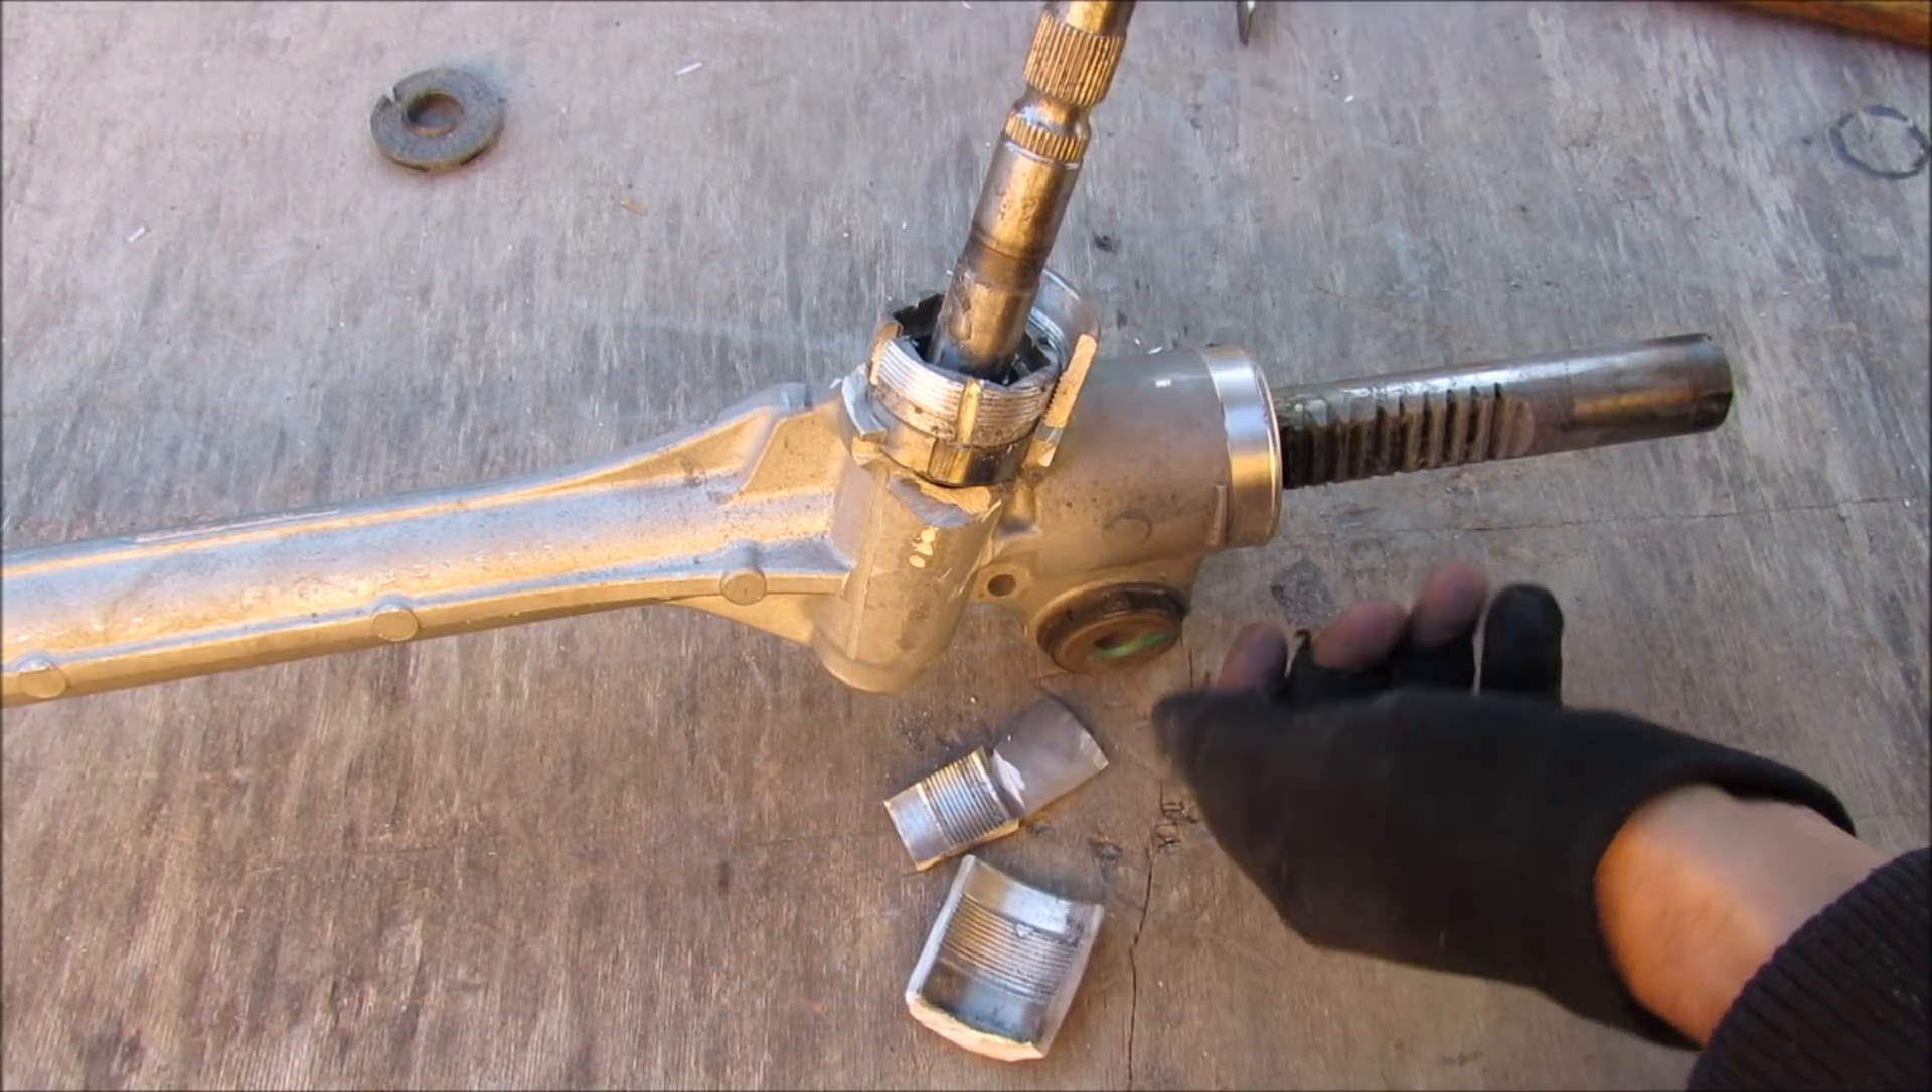Alright so I've got a couple more bits and pieces off from around the input shaft here.